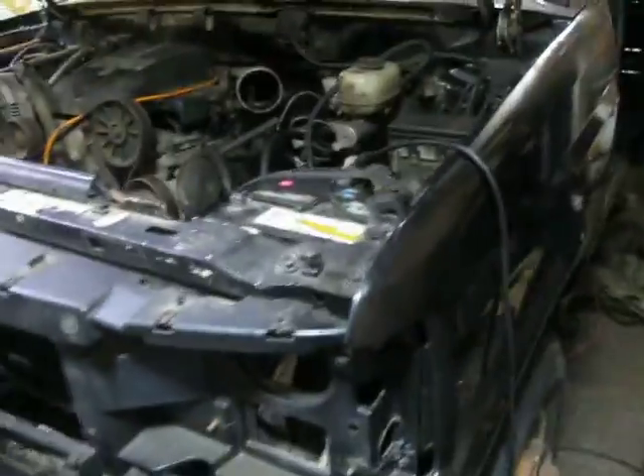I ain't got the front end all the way on yet, neither.